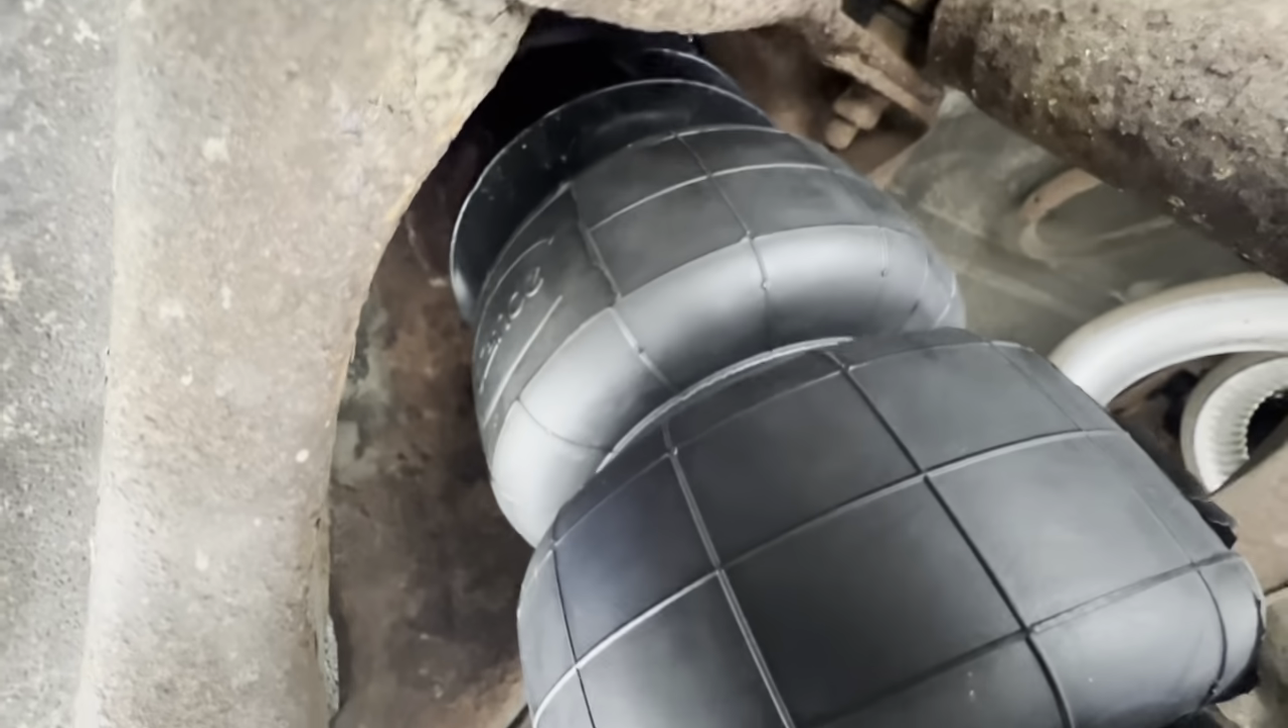So we have the bag up in place.